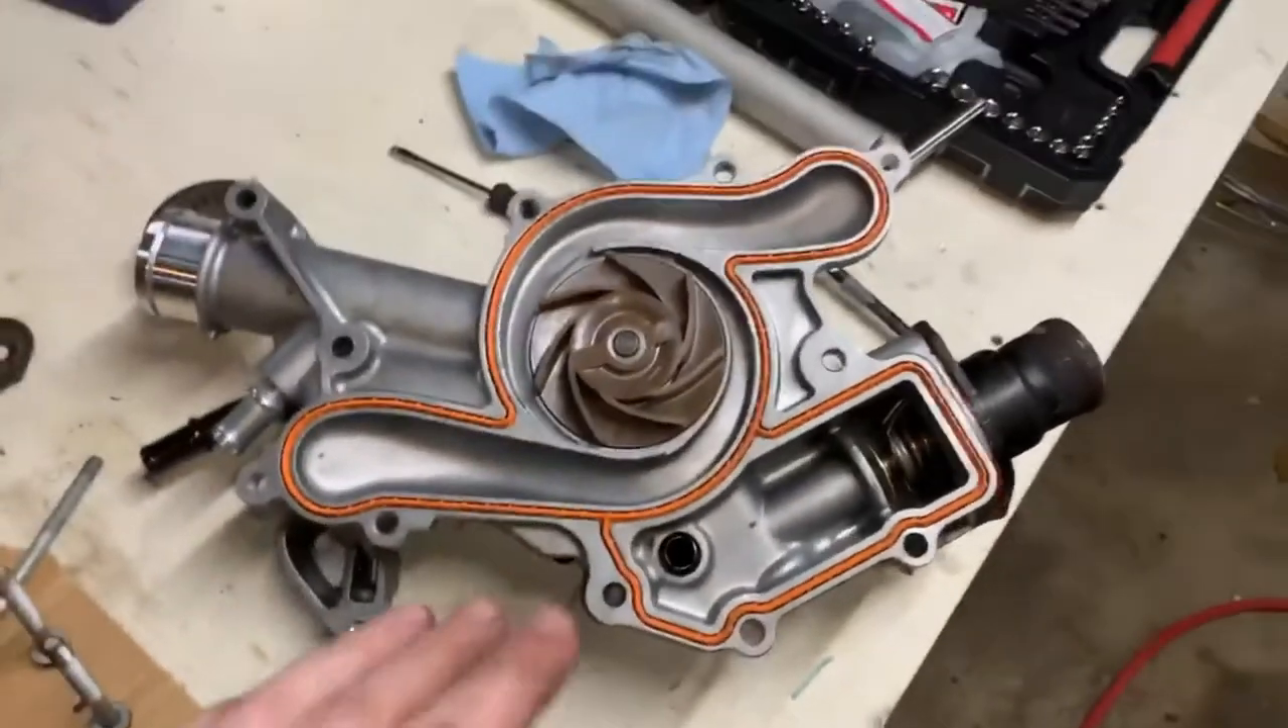So we now have the thermostat housing and thermostat installed on the new water pump.